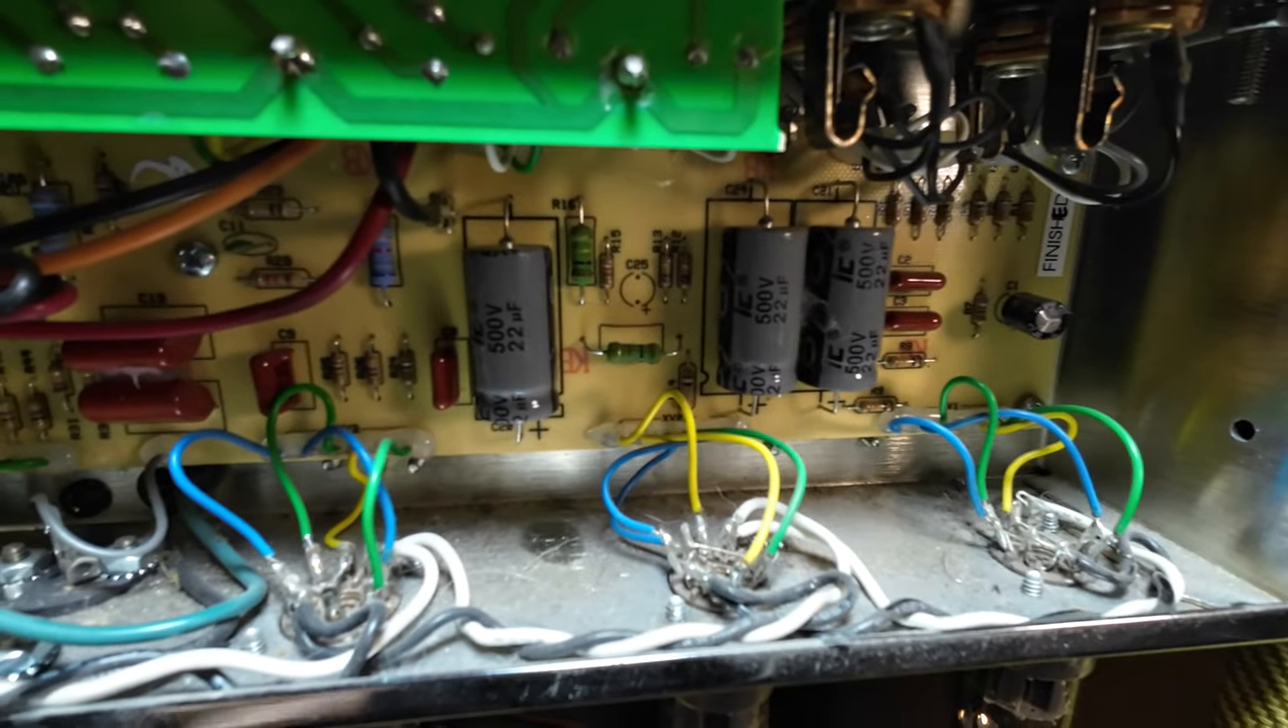We've still got these IC caps in there you can see.